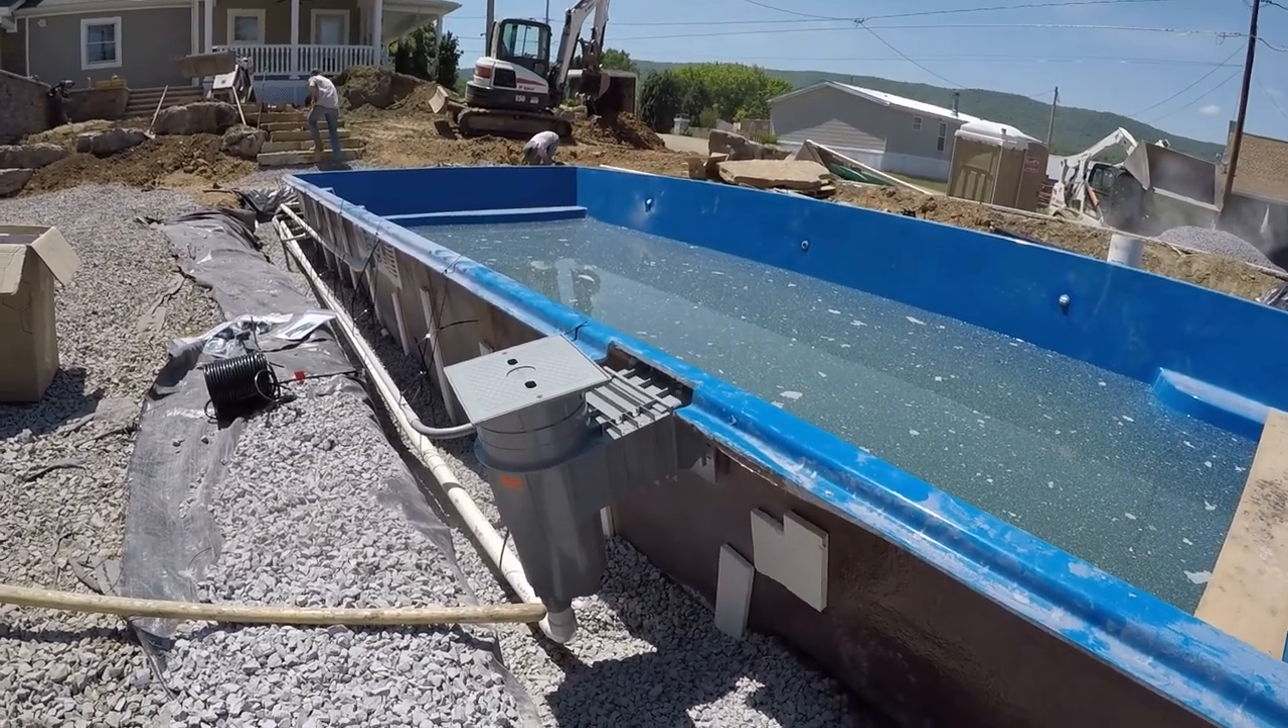So the pool is in. We decided to plumb this one after we had it in the hole.